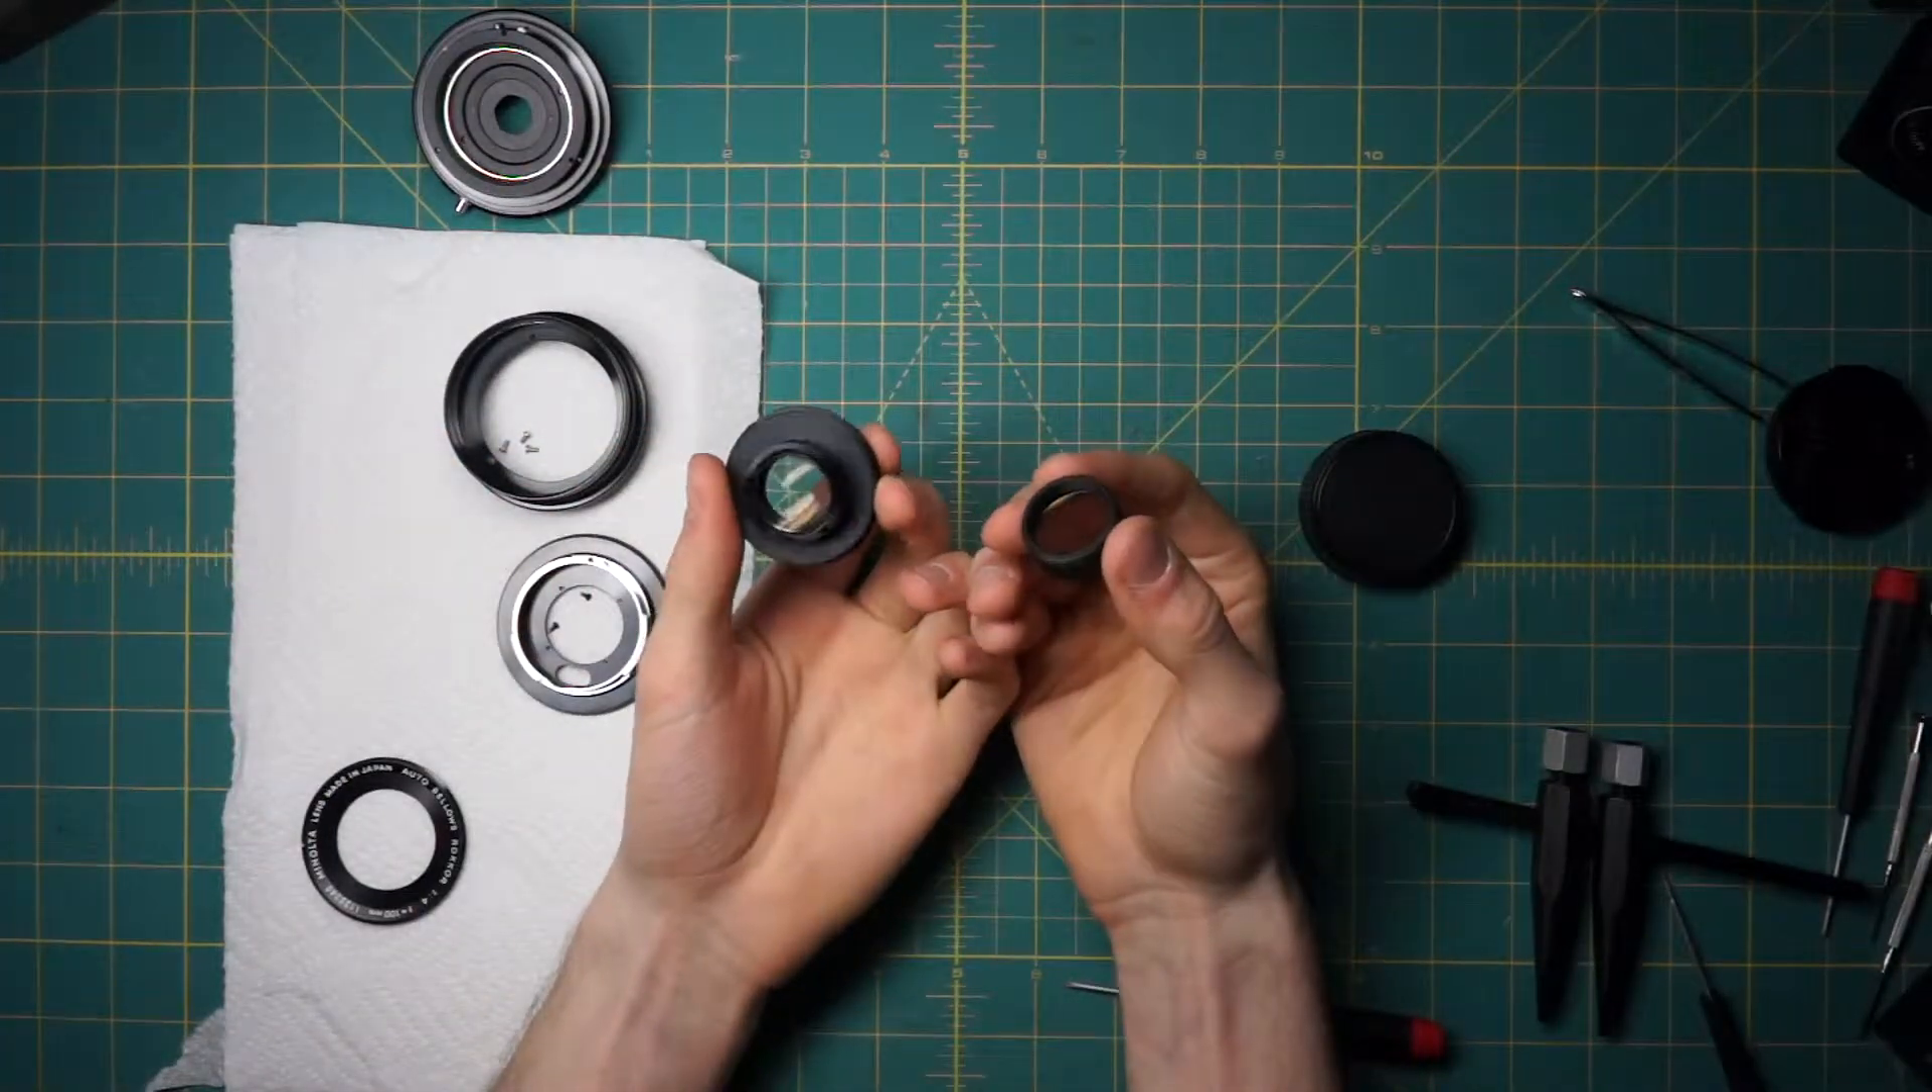So that actually has most of the lens here disassembled.